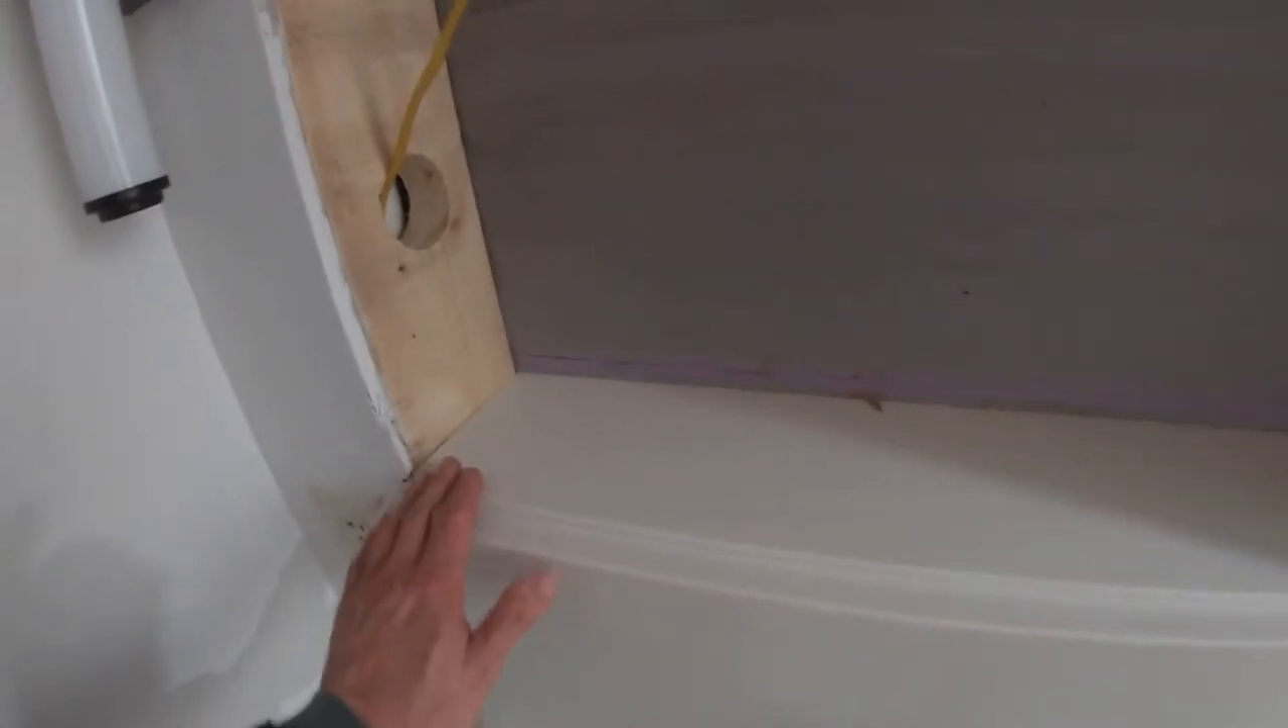One thing that I didn't film but now is done is I've put in a Corian Corian sill piece.